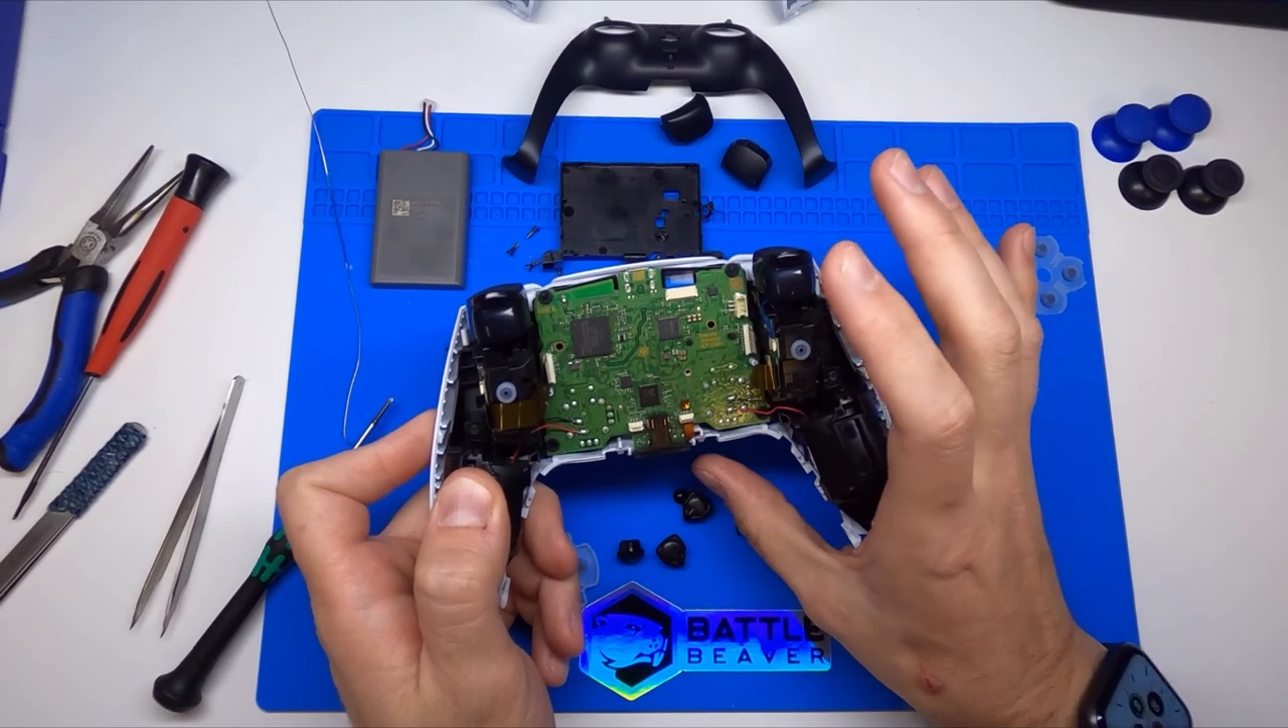Get your battery tray out. And we are to the main board.